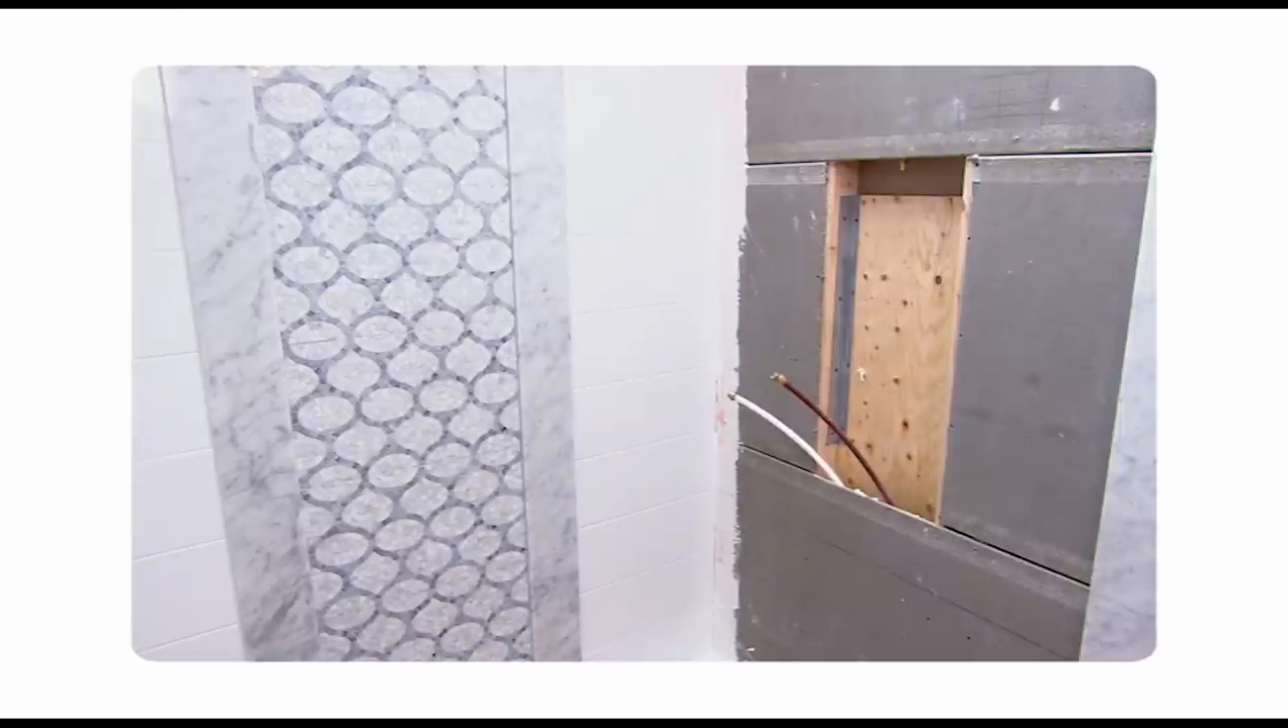The shower is still missing a few key pieces.